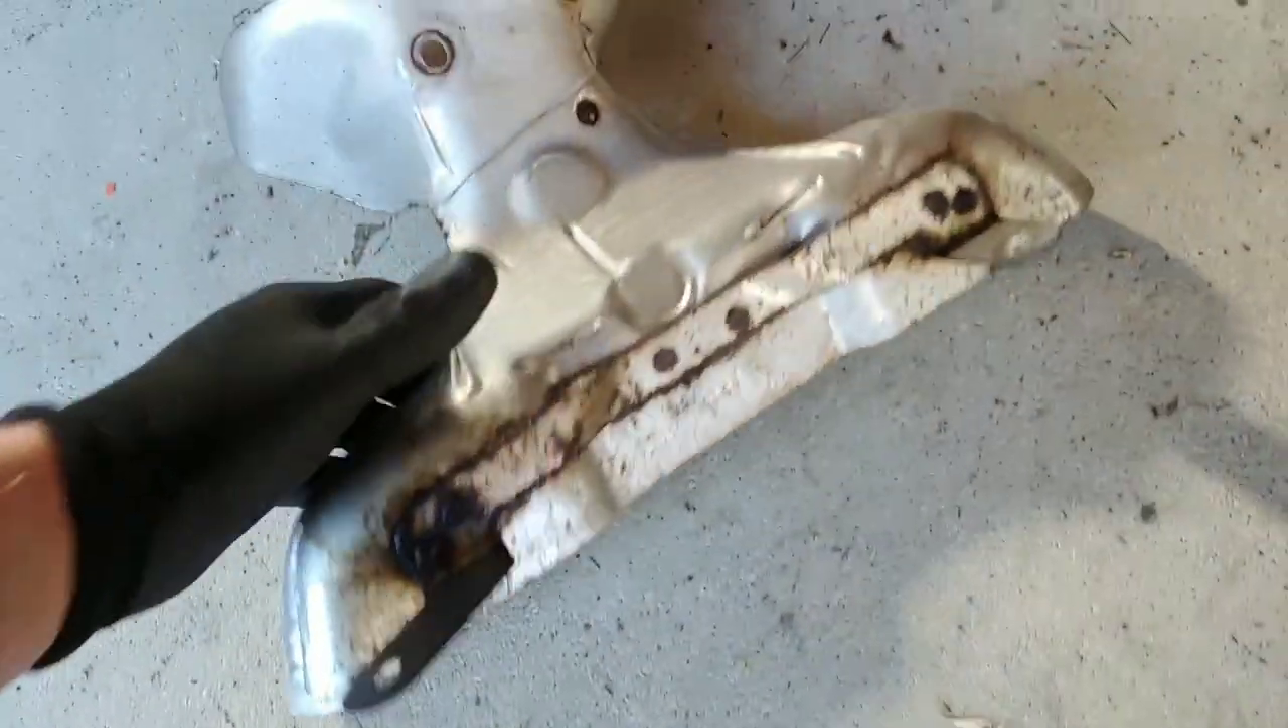Okay so I removed the heat shield.